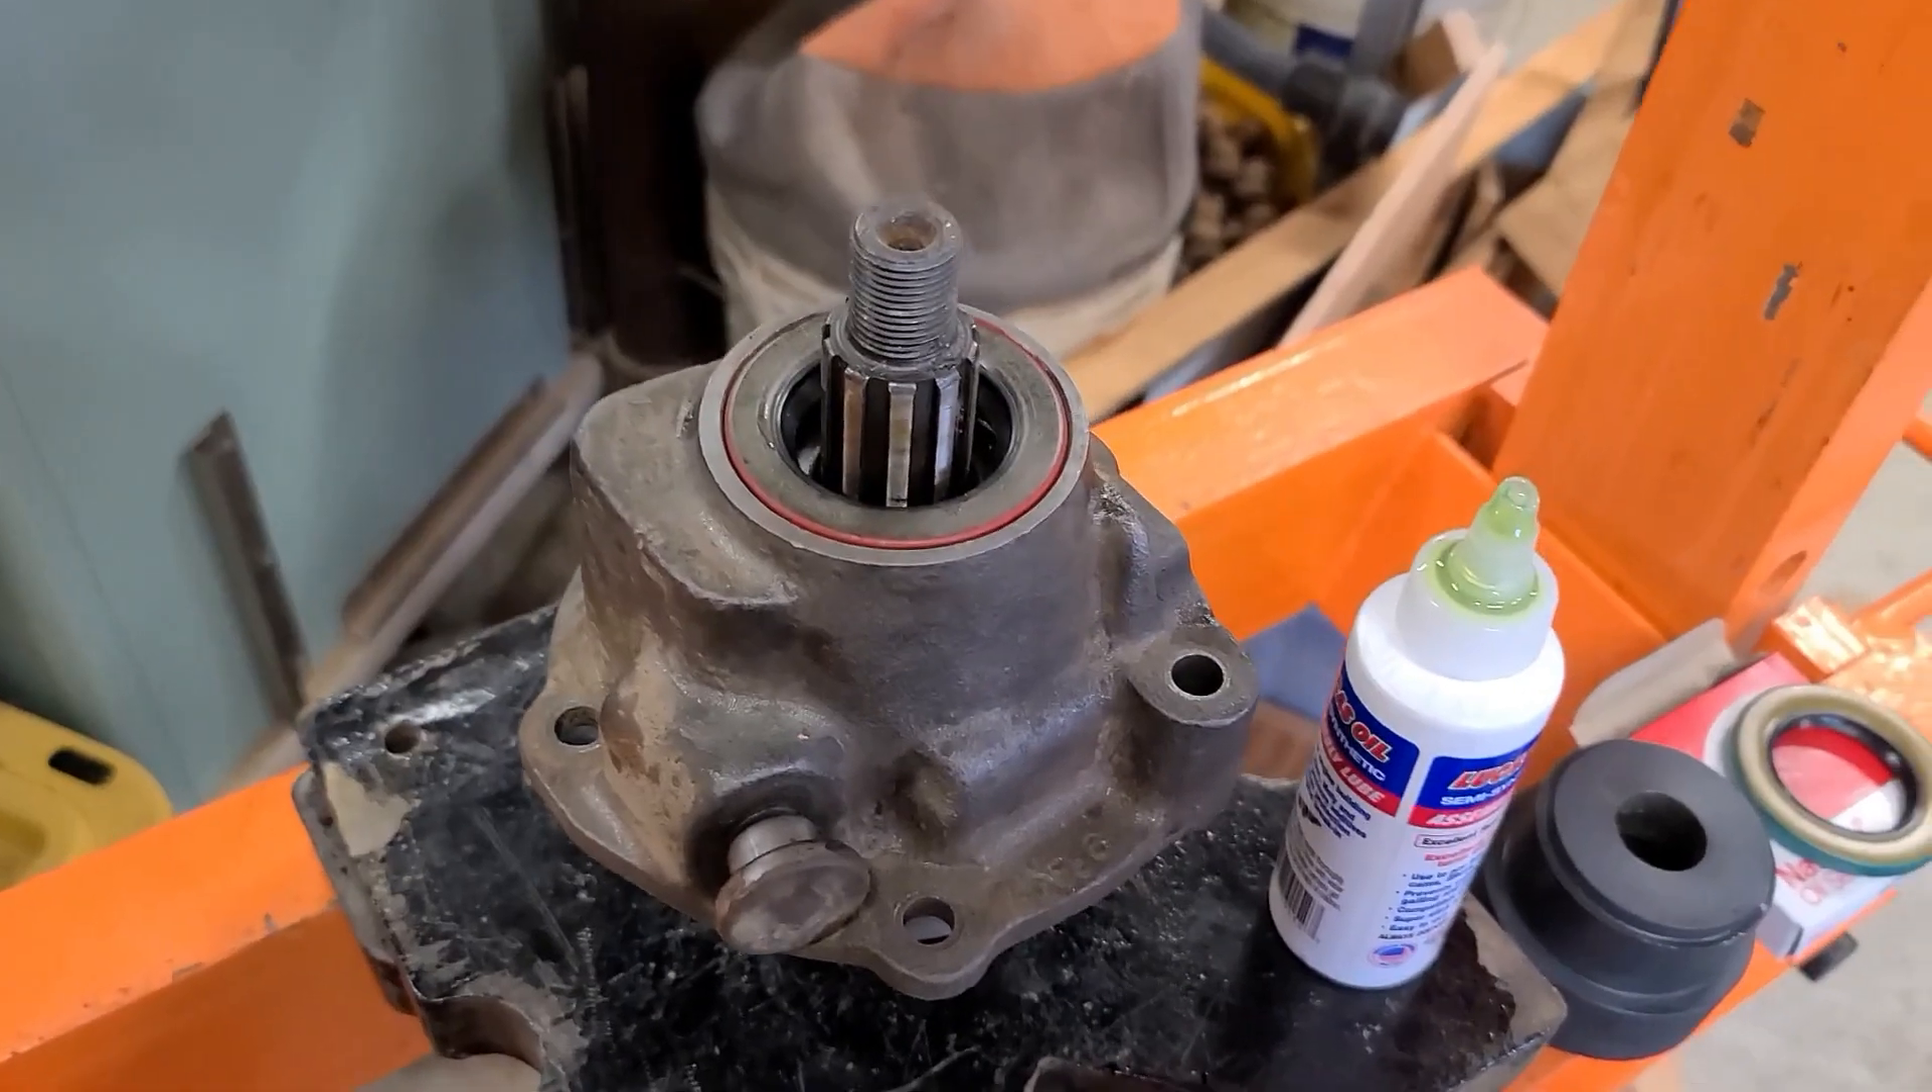The seal's all pressed in.